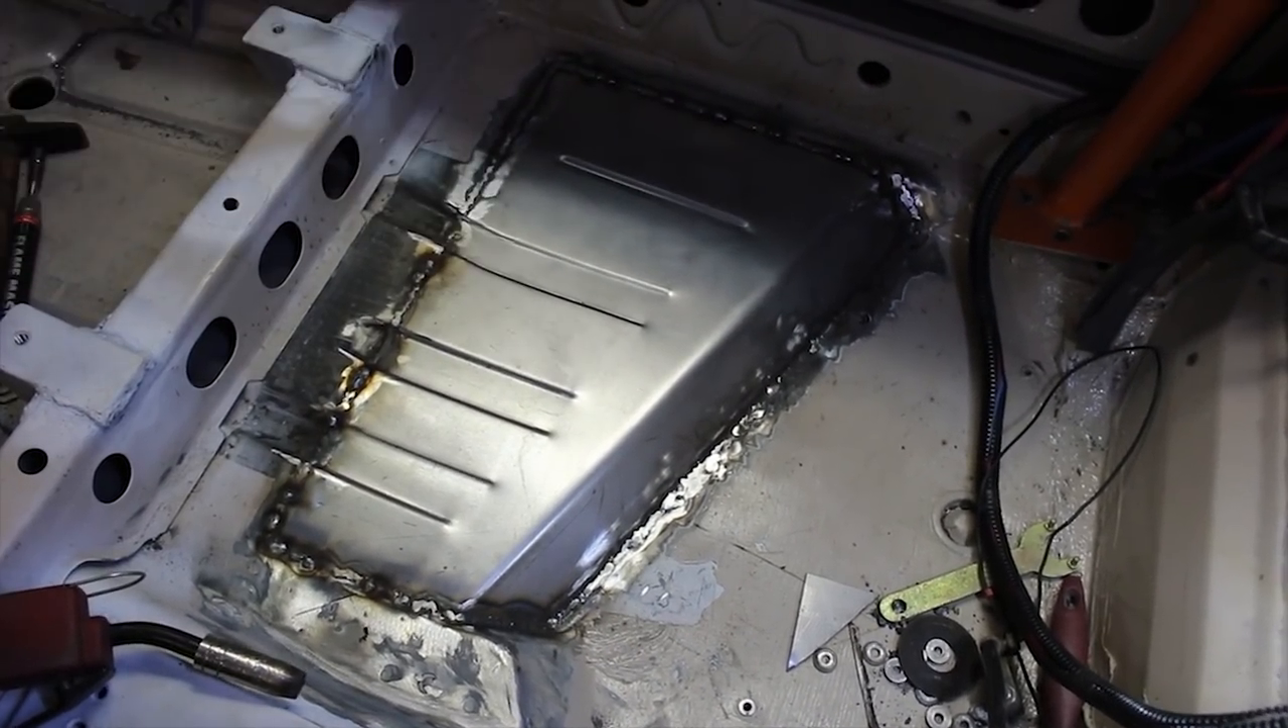So that's the floor panel all welded in.